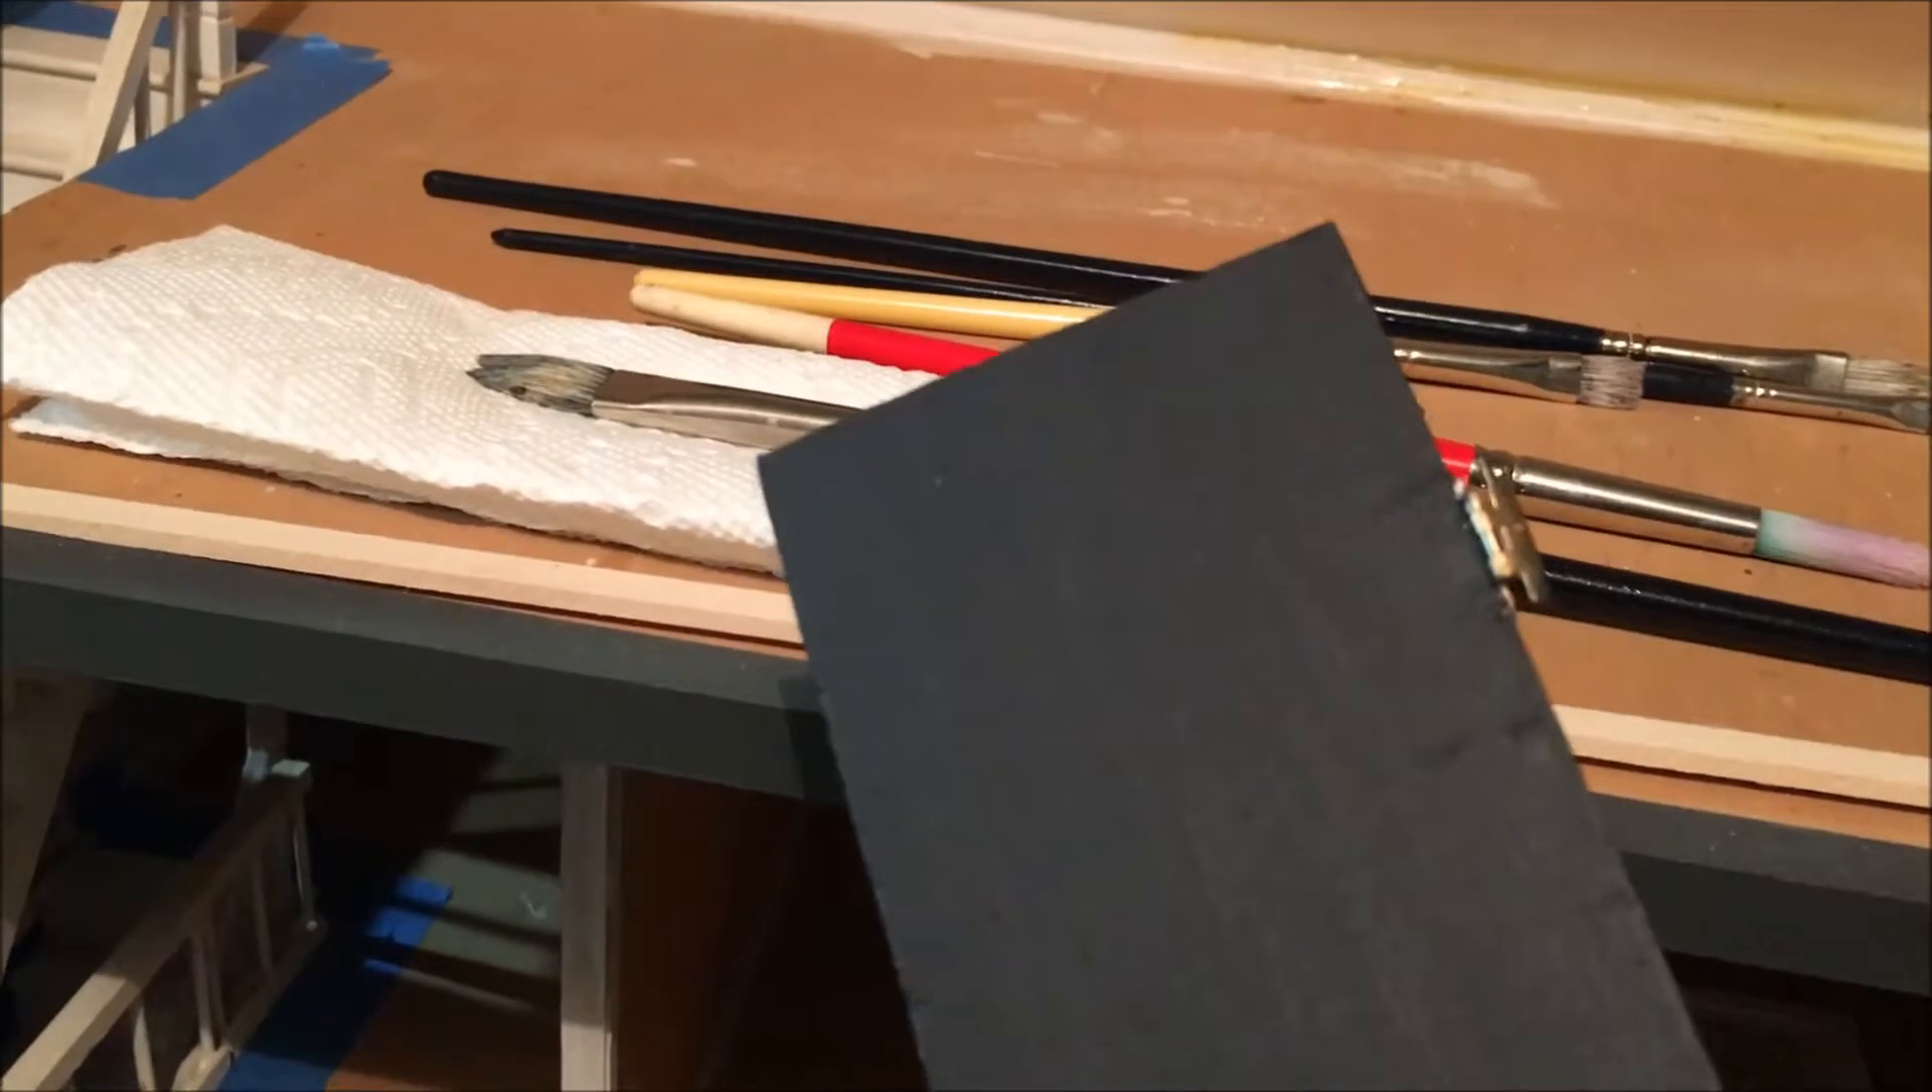This is the front door and it's also black um and this obviously needs to be reattached.